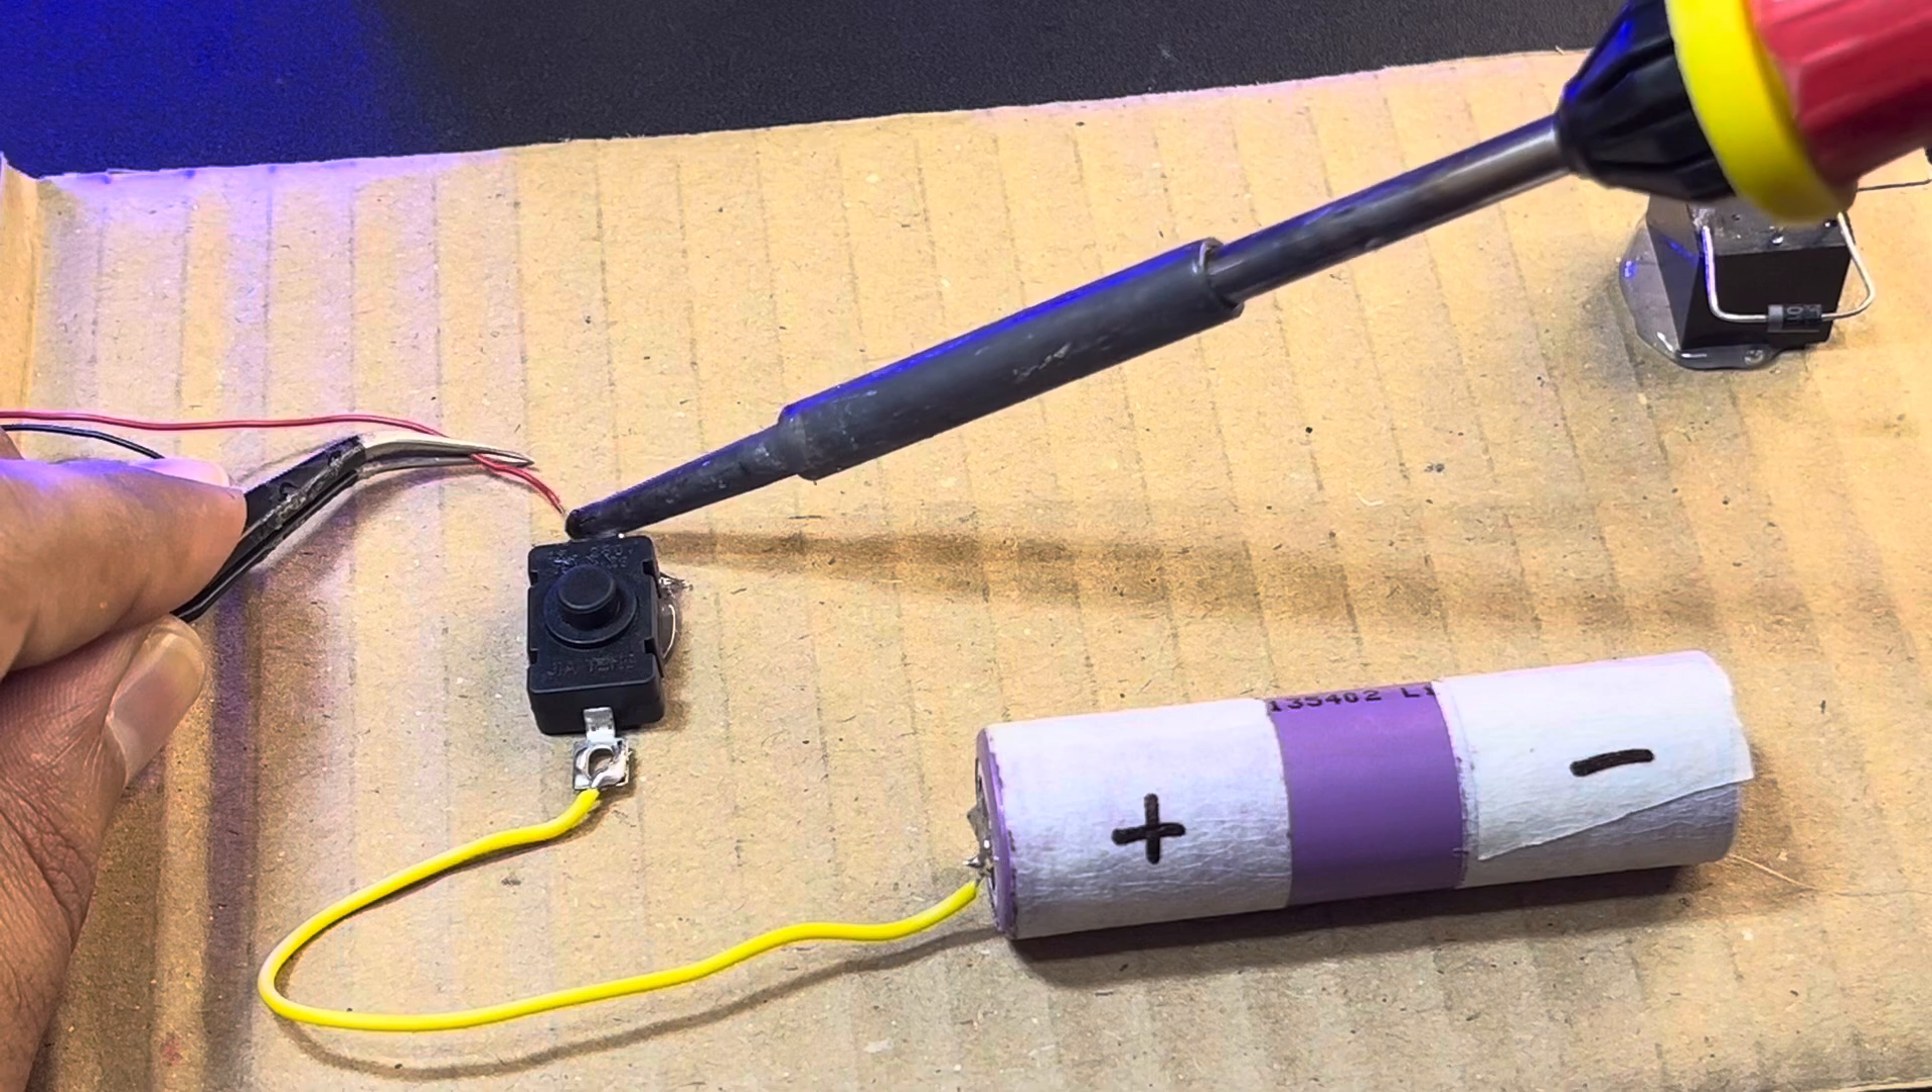And we have taken yellow wire which is connected to positive and then it is connected to switch you can see.